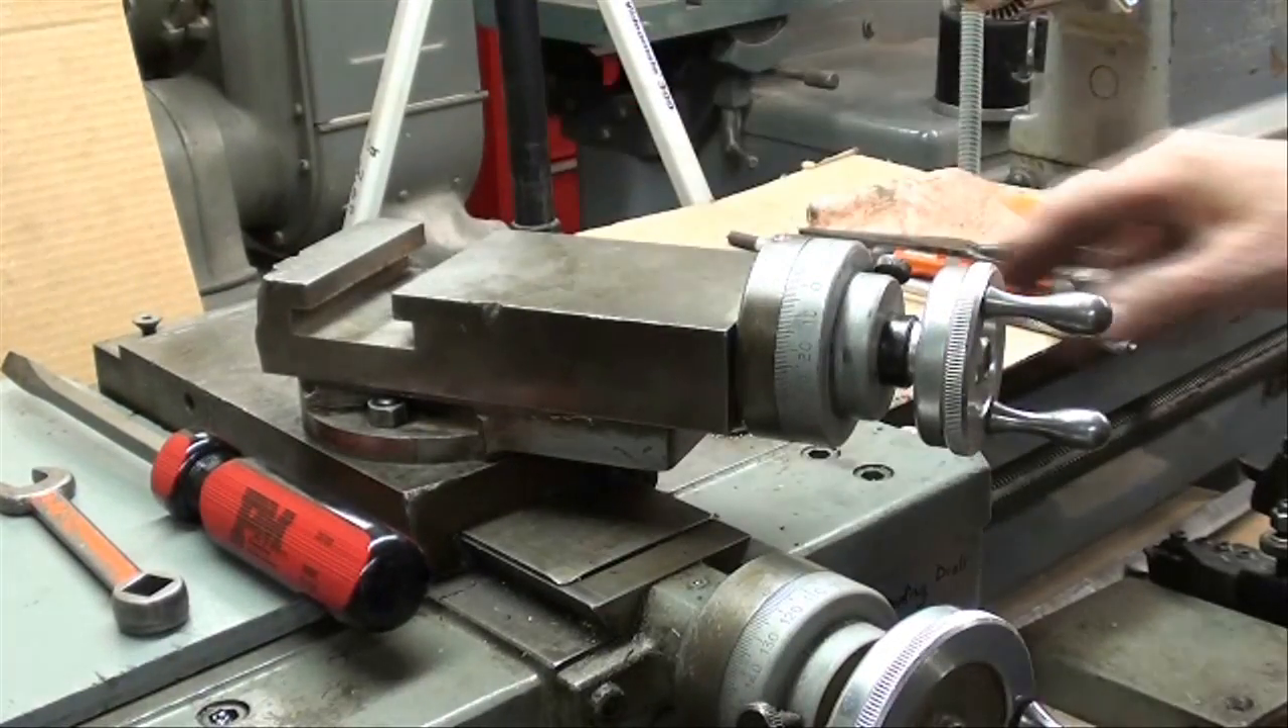The compound is mounted back on the lathe.